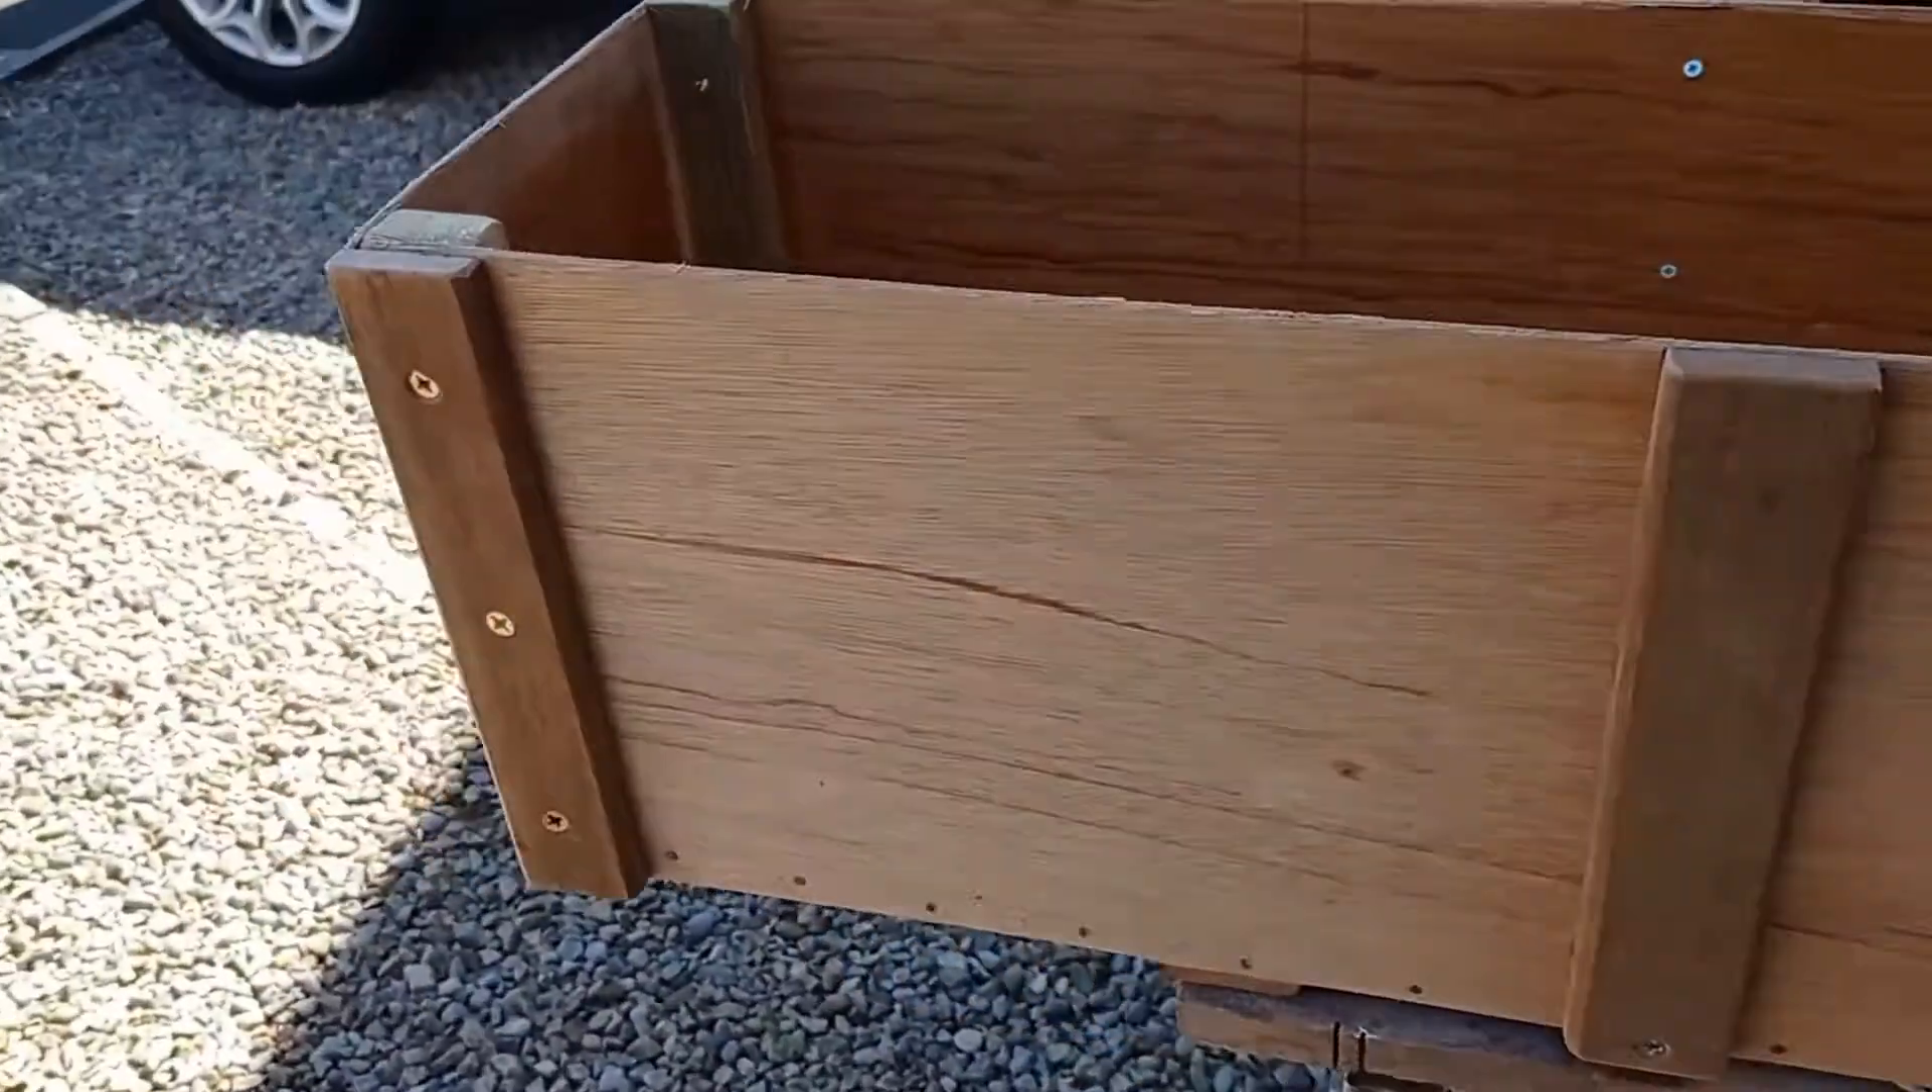Then we've got the uh side uprights on and the box is looking pretty good now.